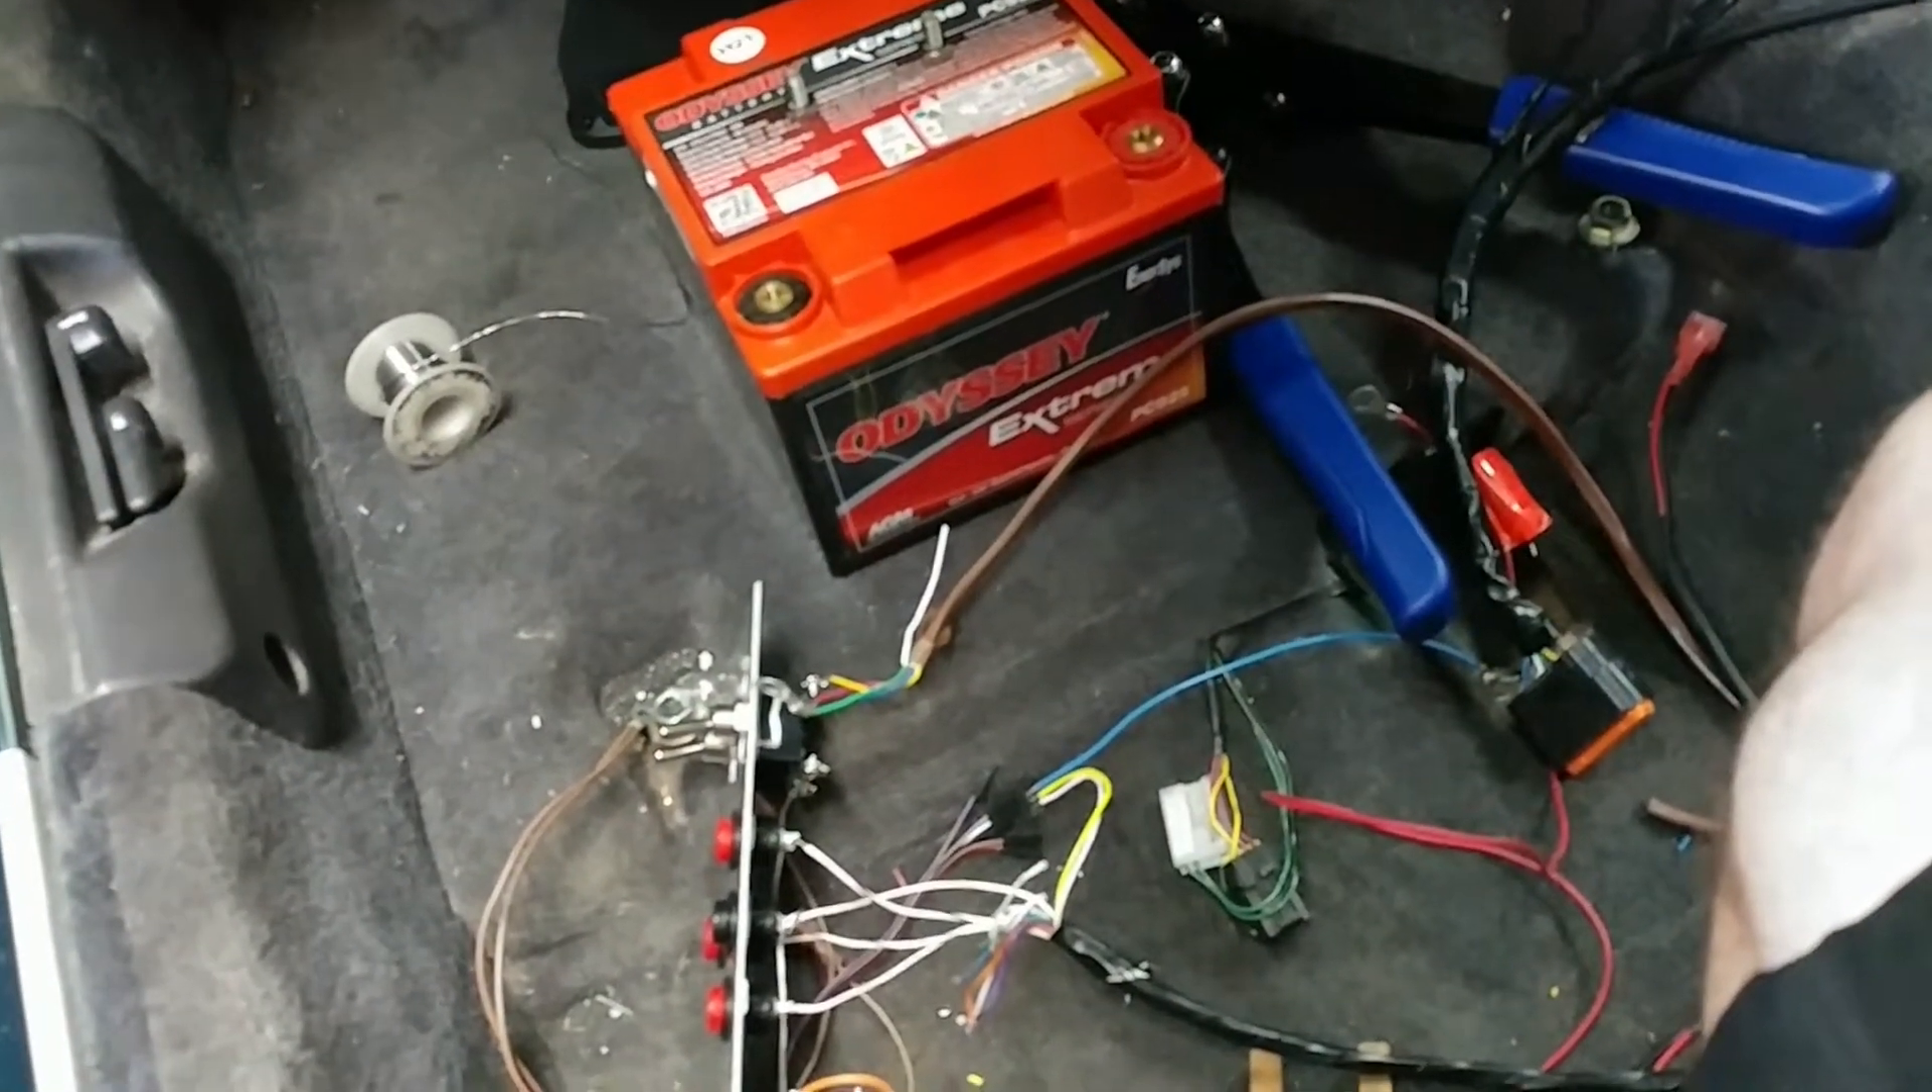I don't have the batteries all wired up yet.